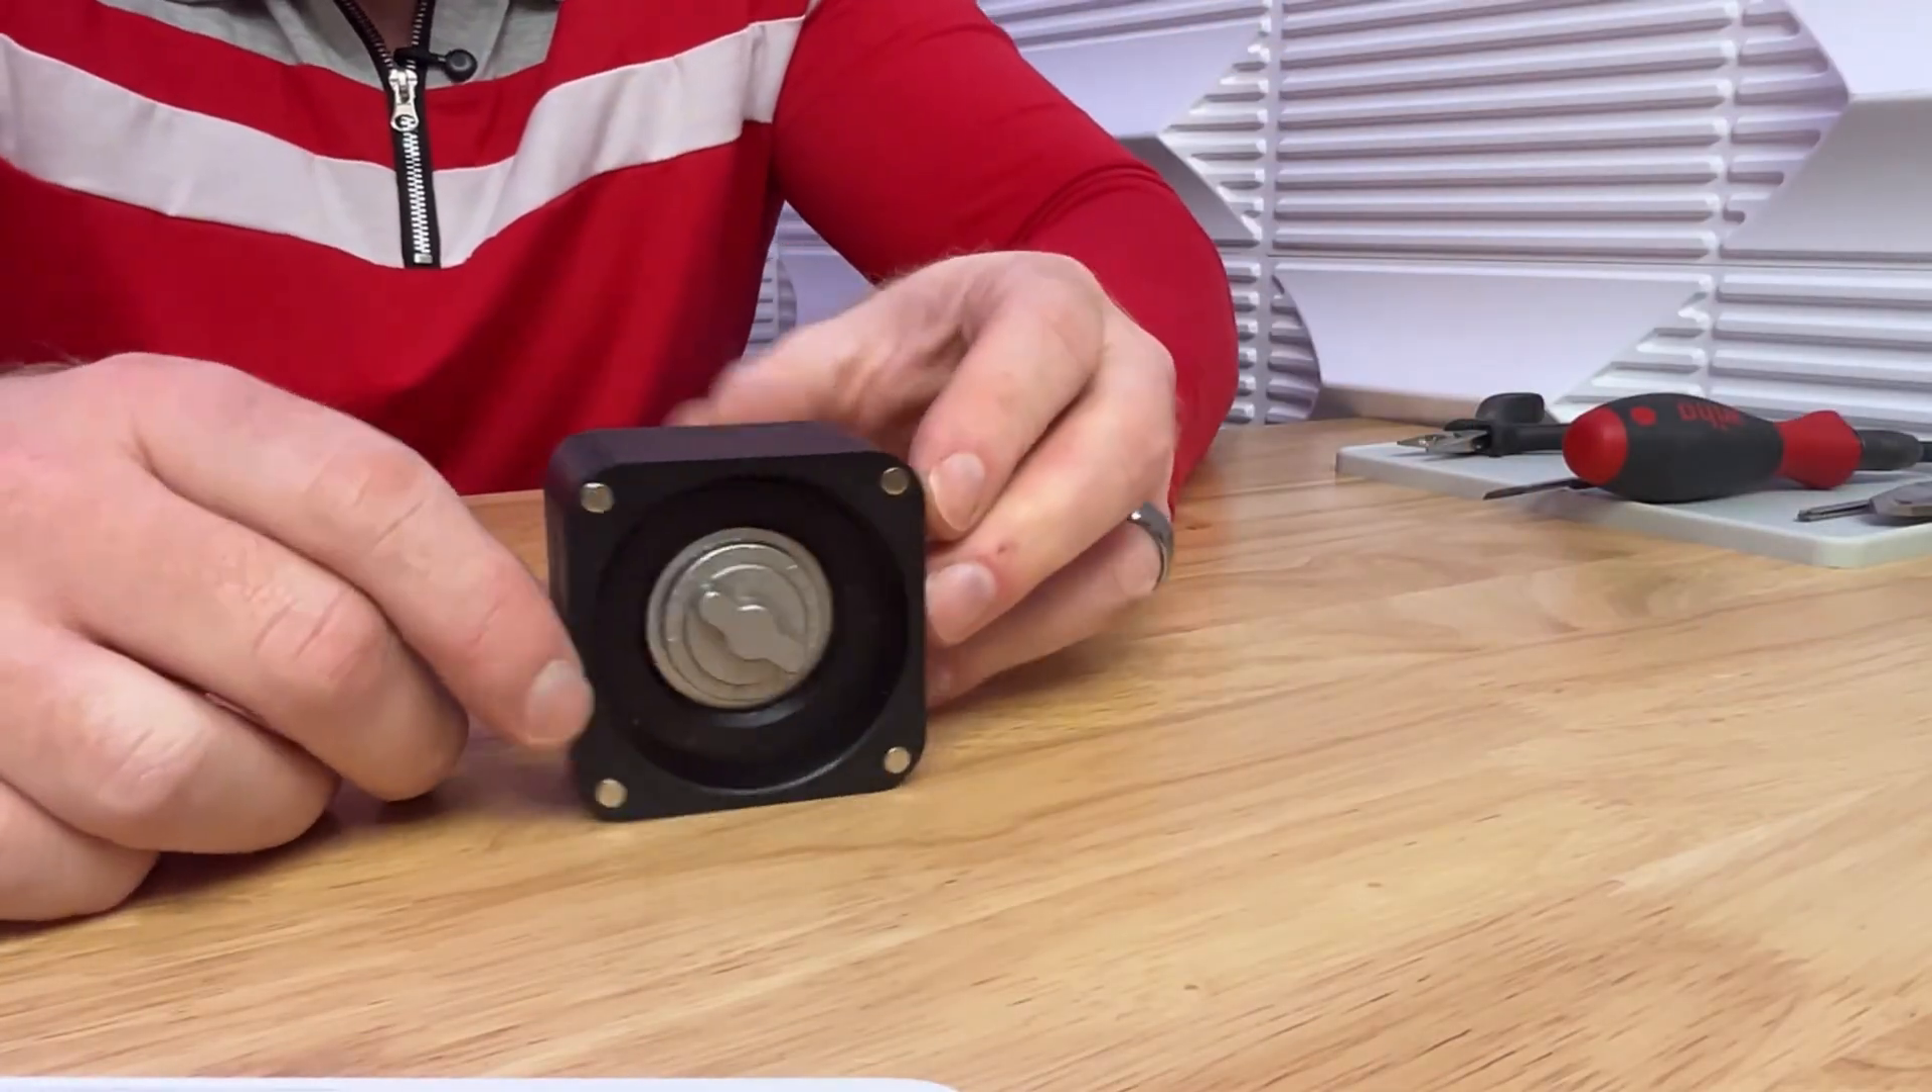So with movie magic, we'll reassemble the burr assembly. And there we have it.